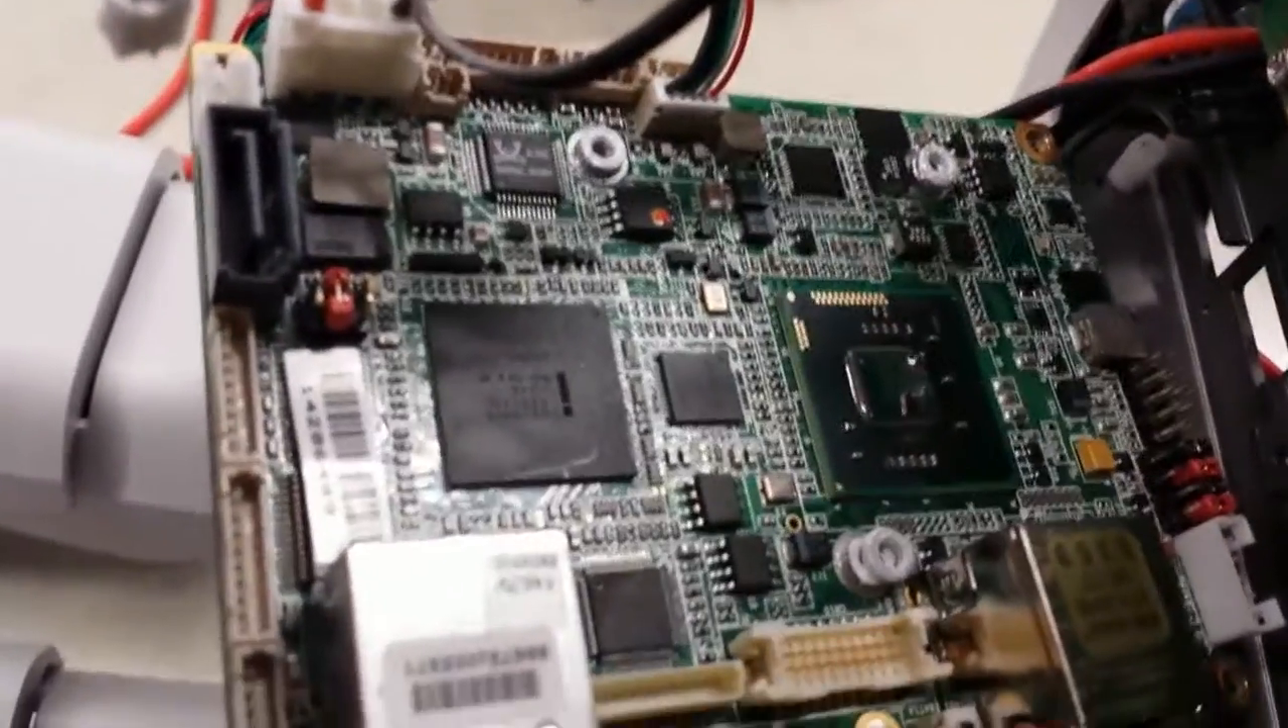Moving over, this is the new main processing board with the heatsink removed.